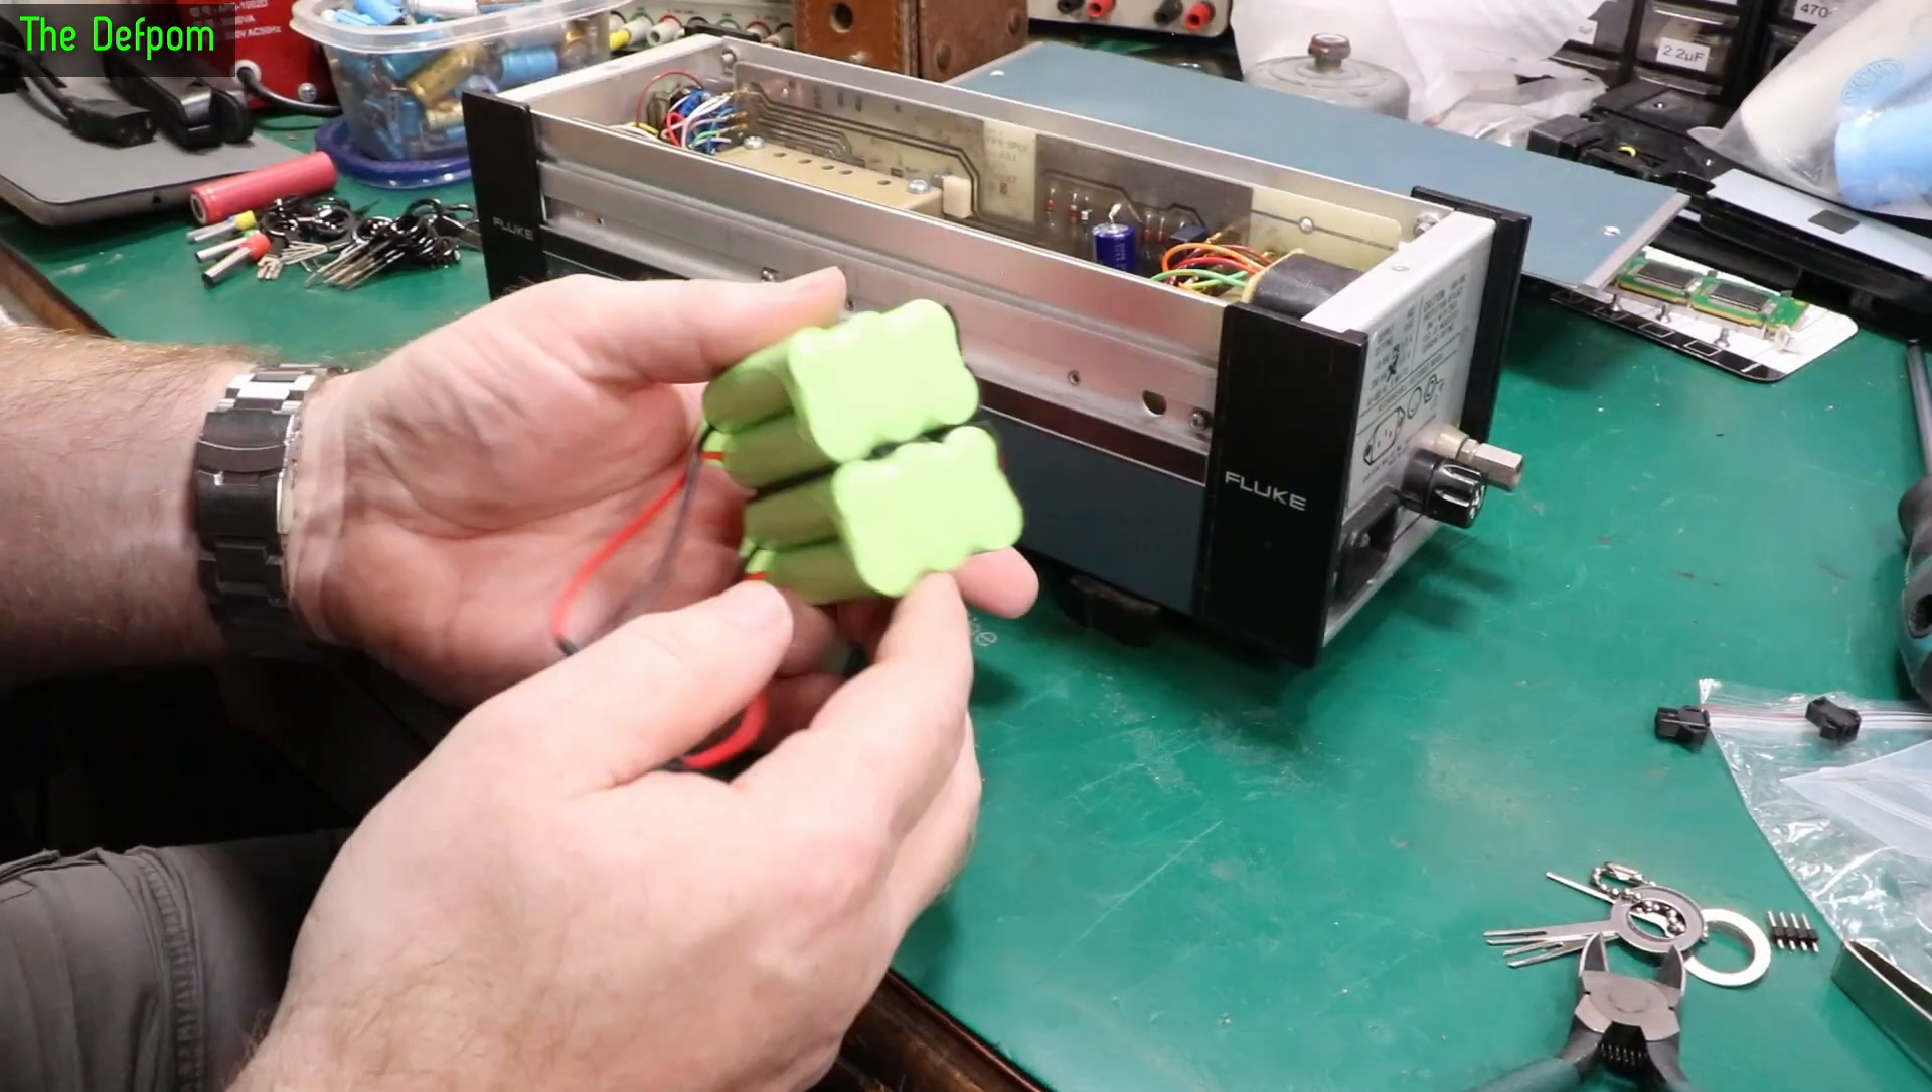That's the battery pack assembled.